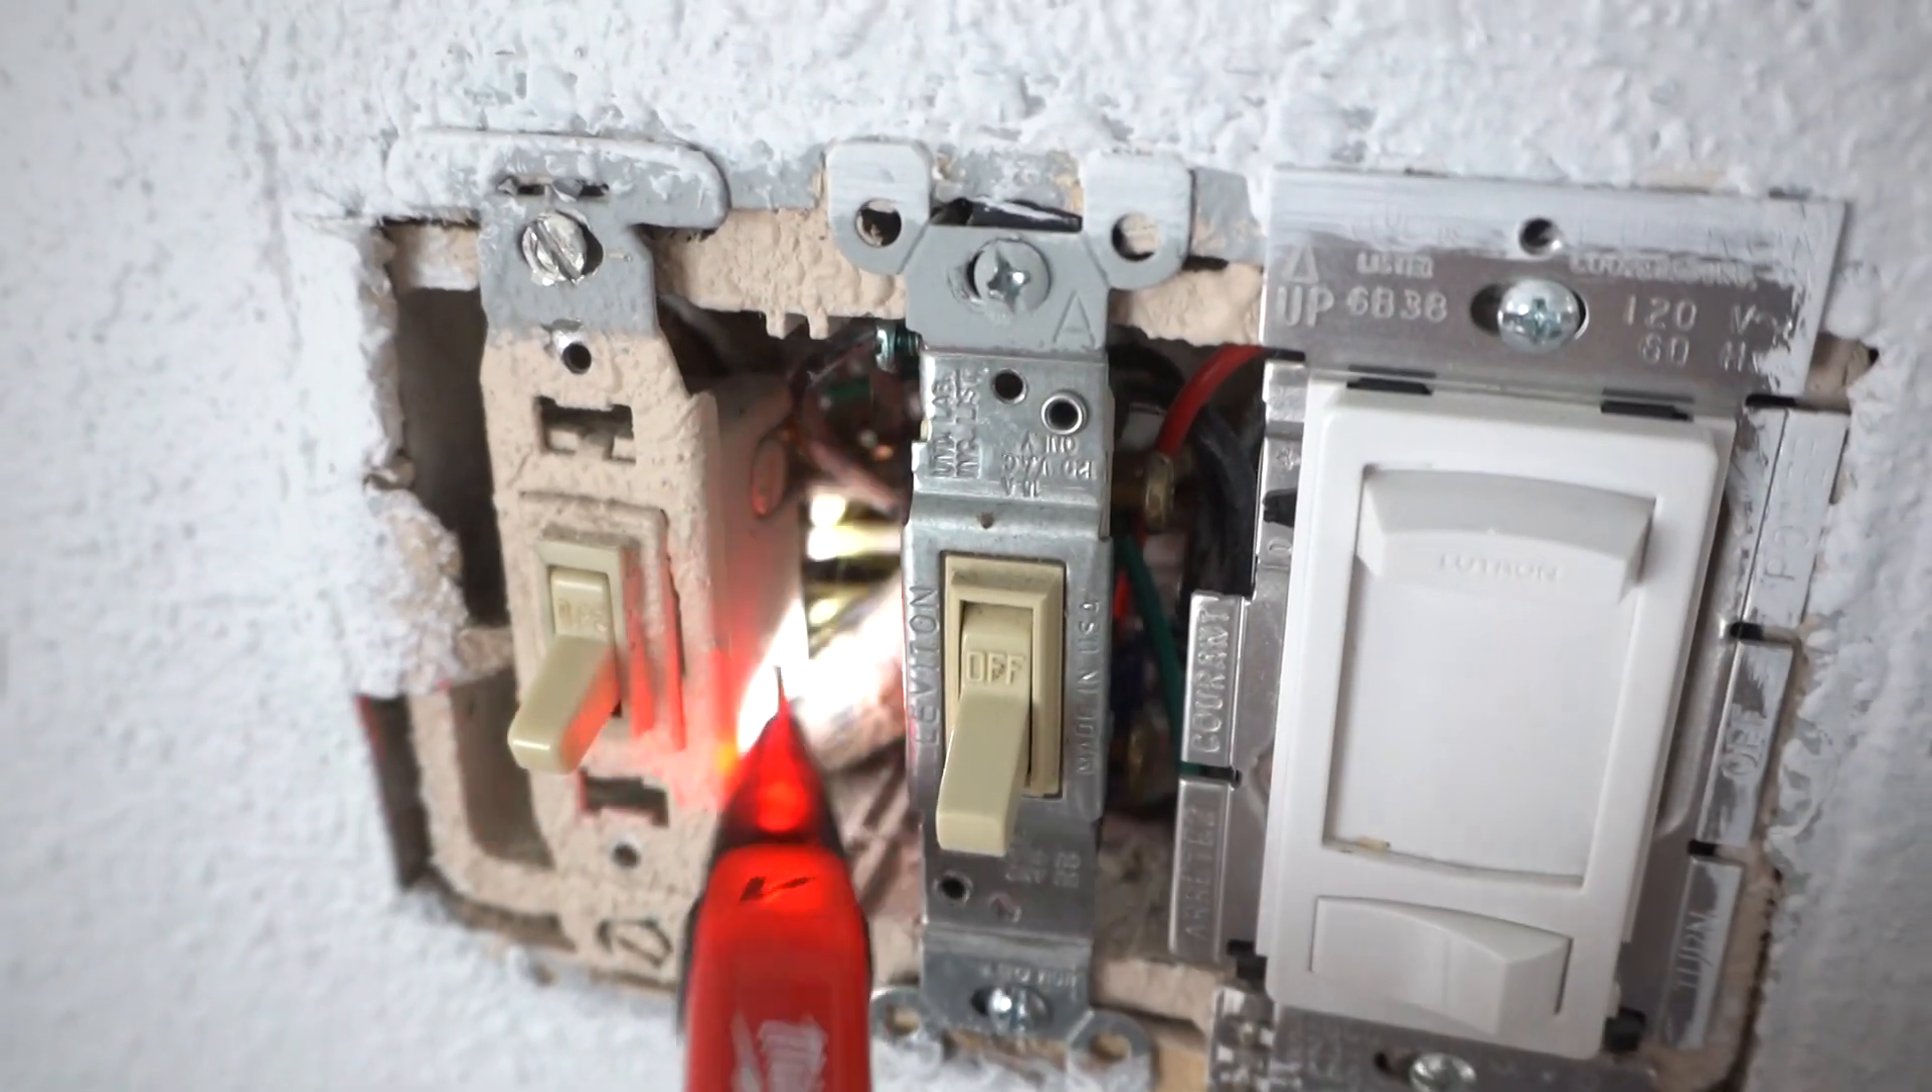As you can see, there are three switches that's already installed onto this 3-gang J-Box.